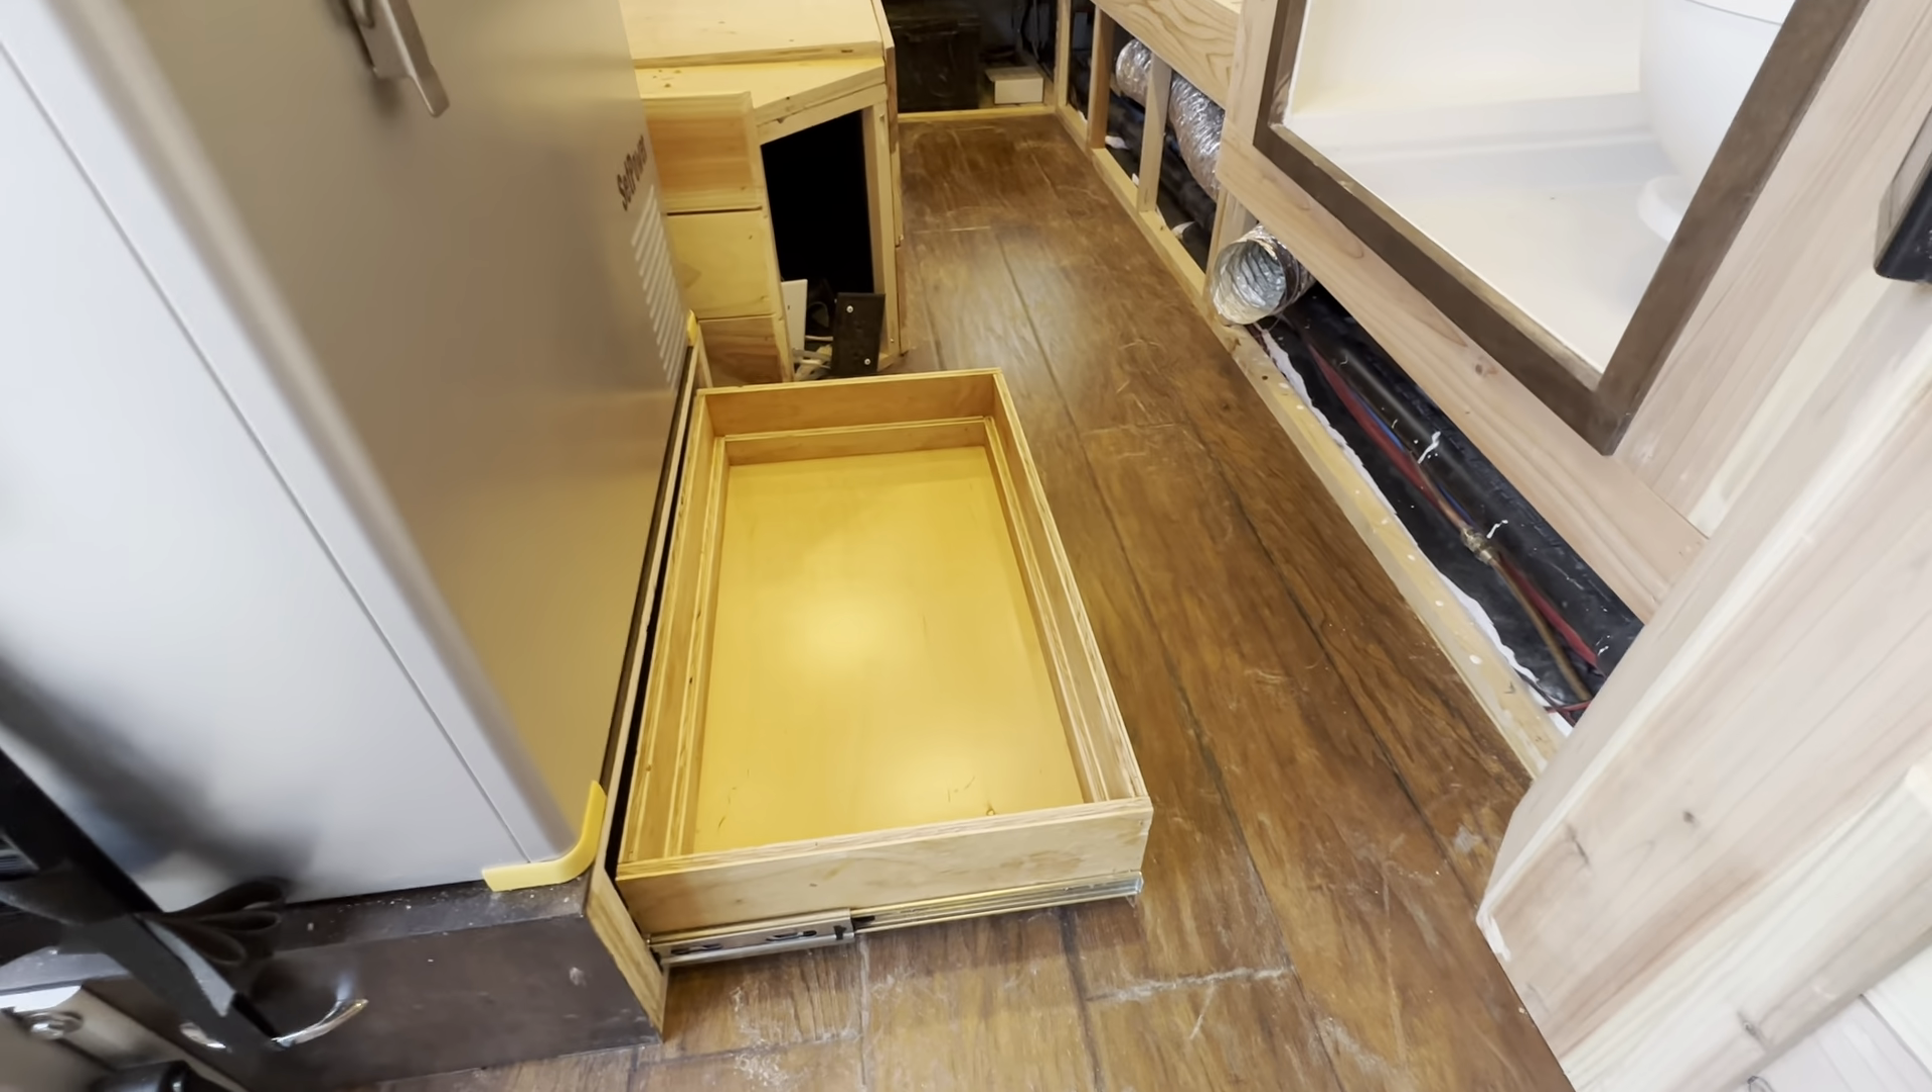There's a drawer down here of course i got to put a drawer front.